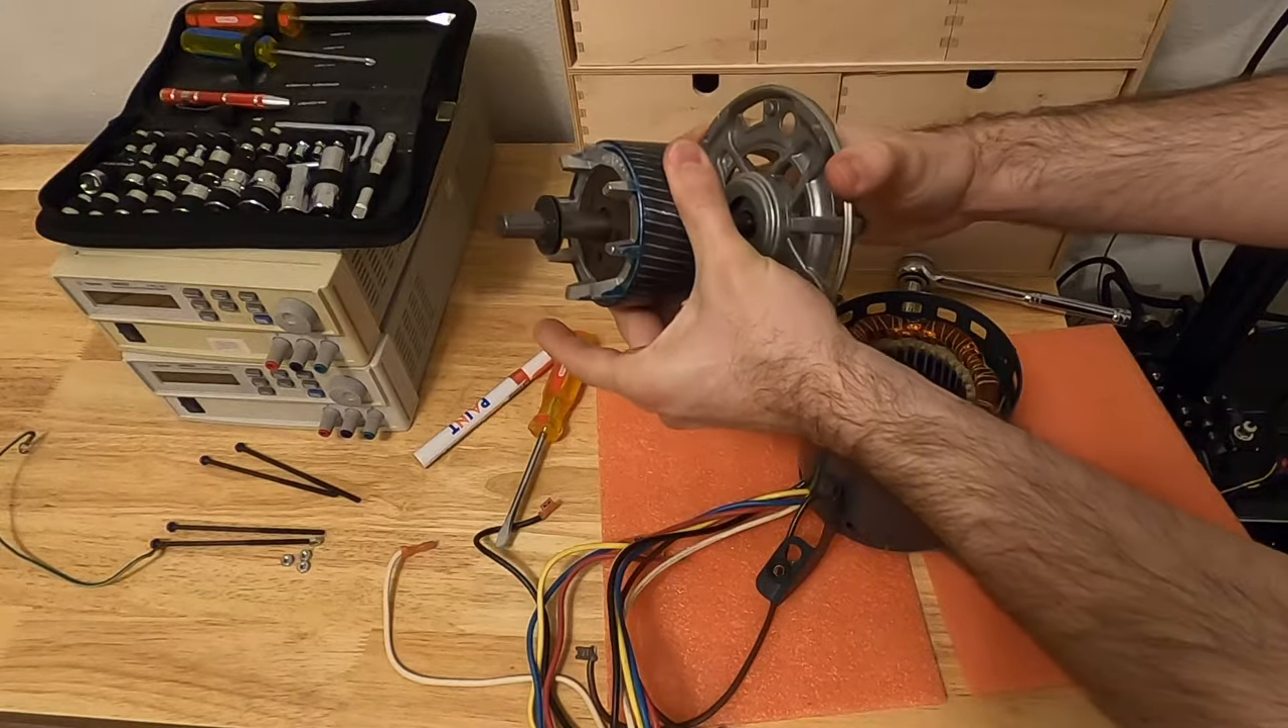And here is our motor. It's now disassembled.